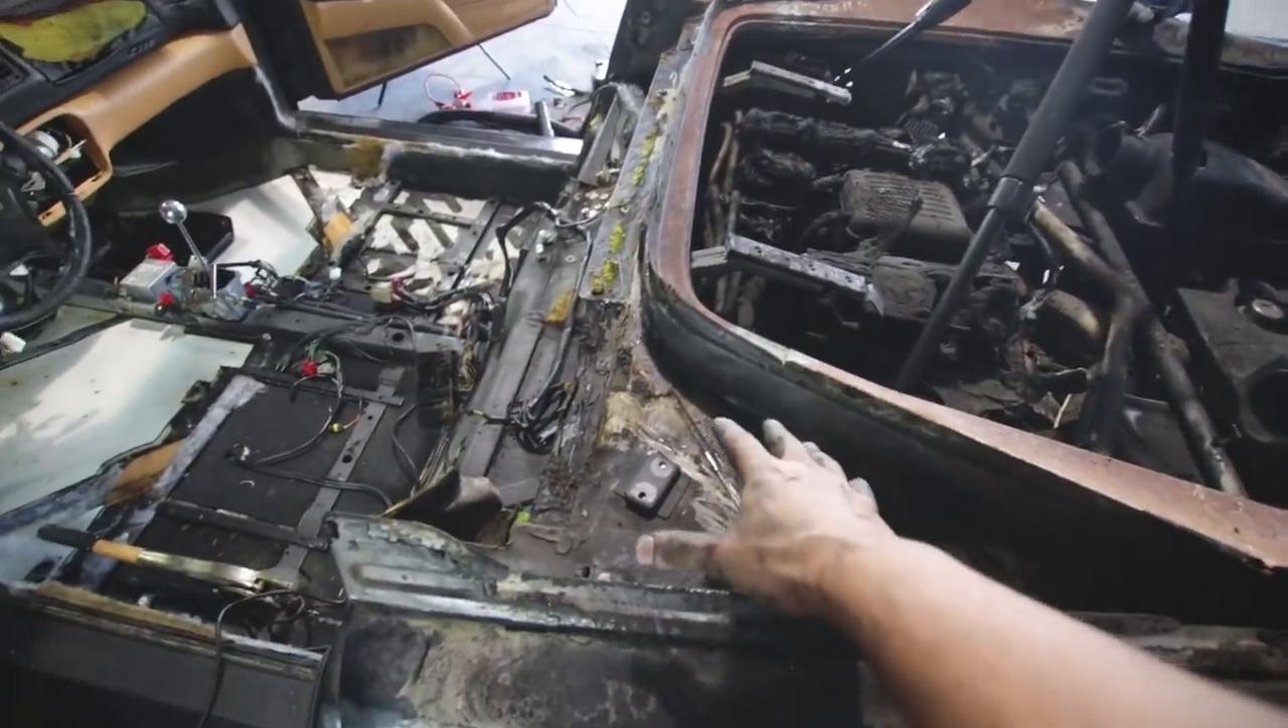I took out all the interior bits, took out the seats, the carpet, and everything that made it a spider.